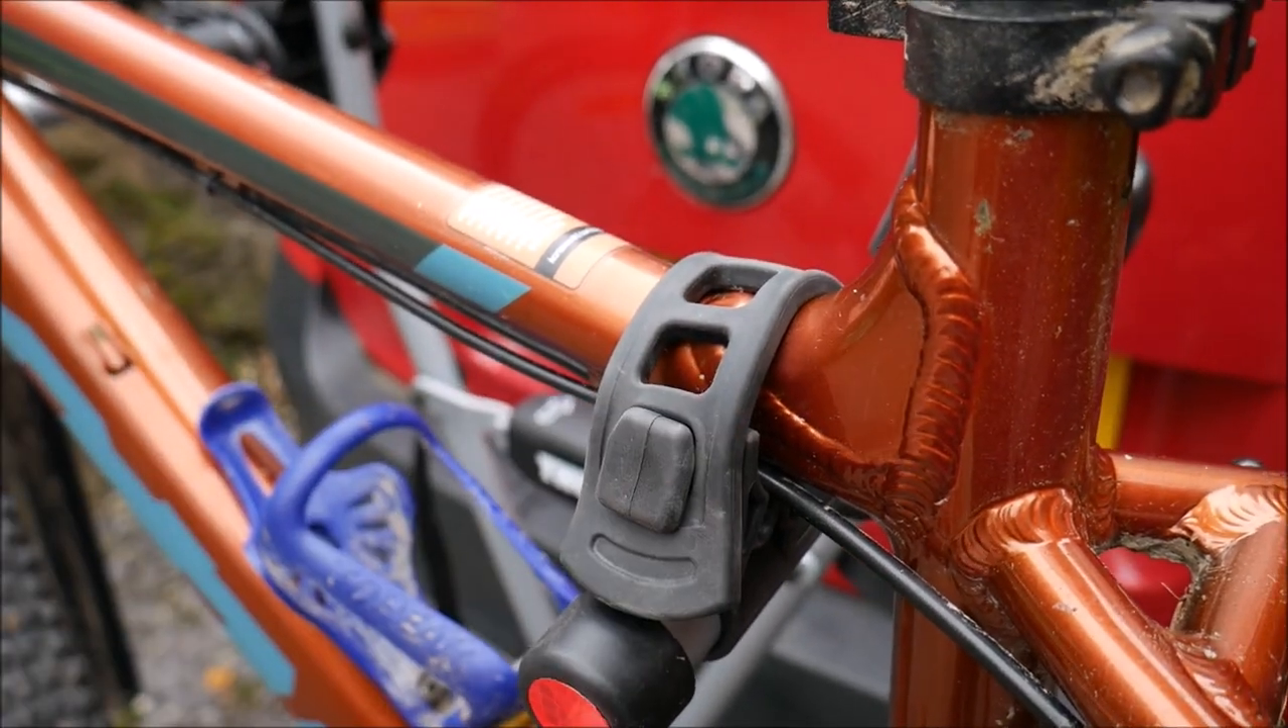You can see with this strap it fits perfectly on a narrow crossbar.